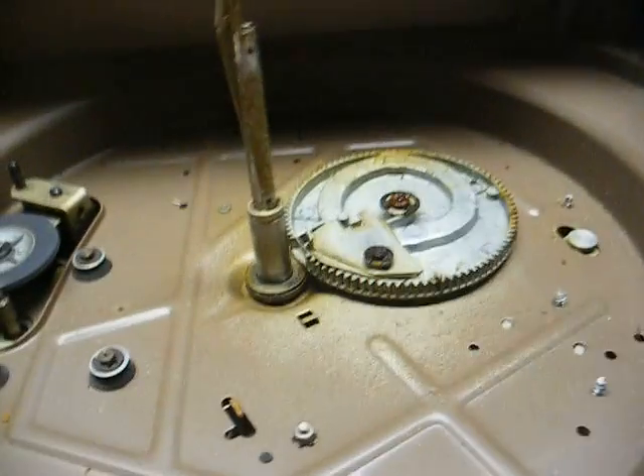All right, here we are with the platter removed.